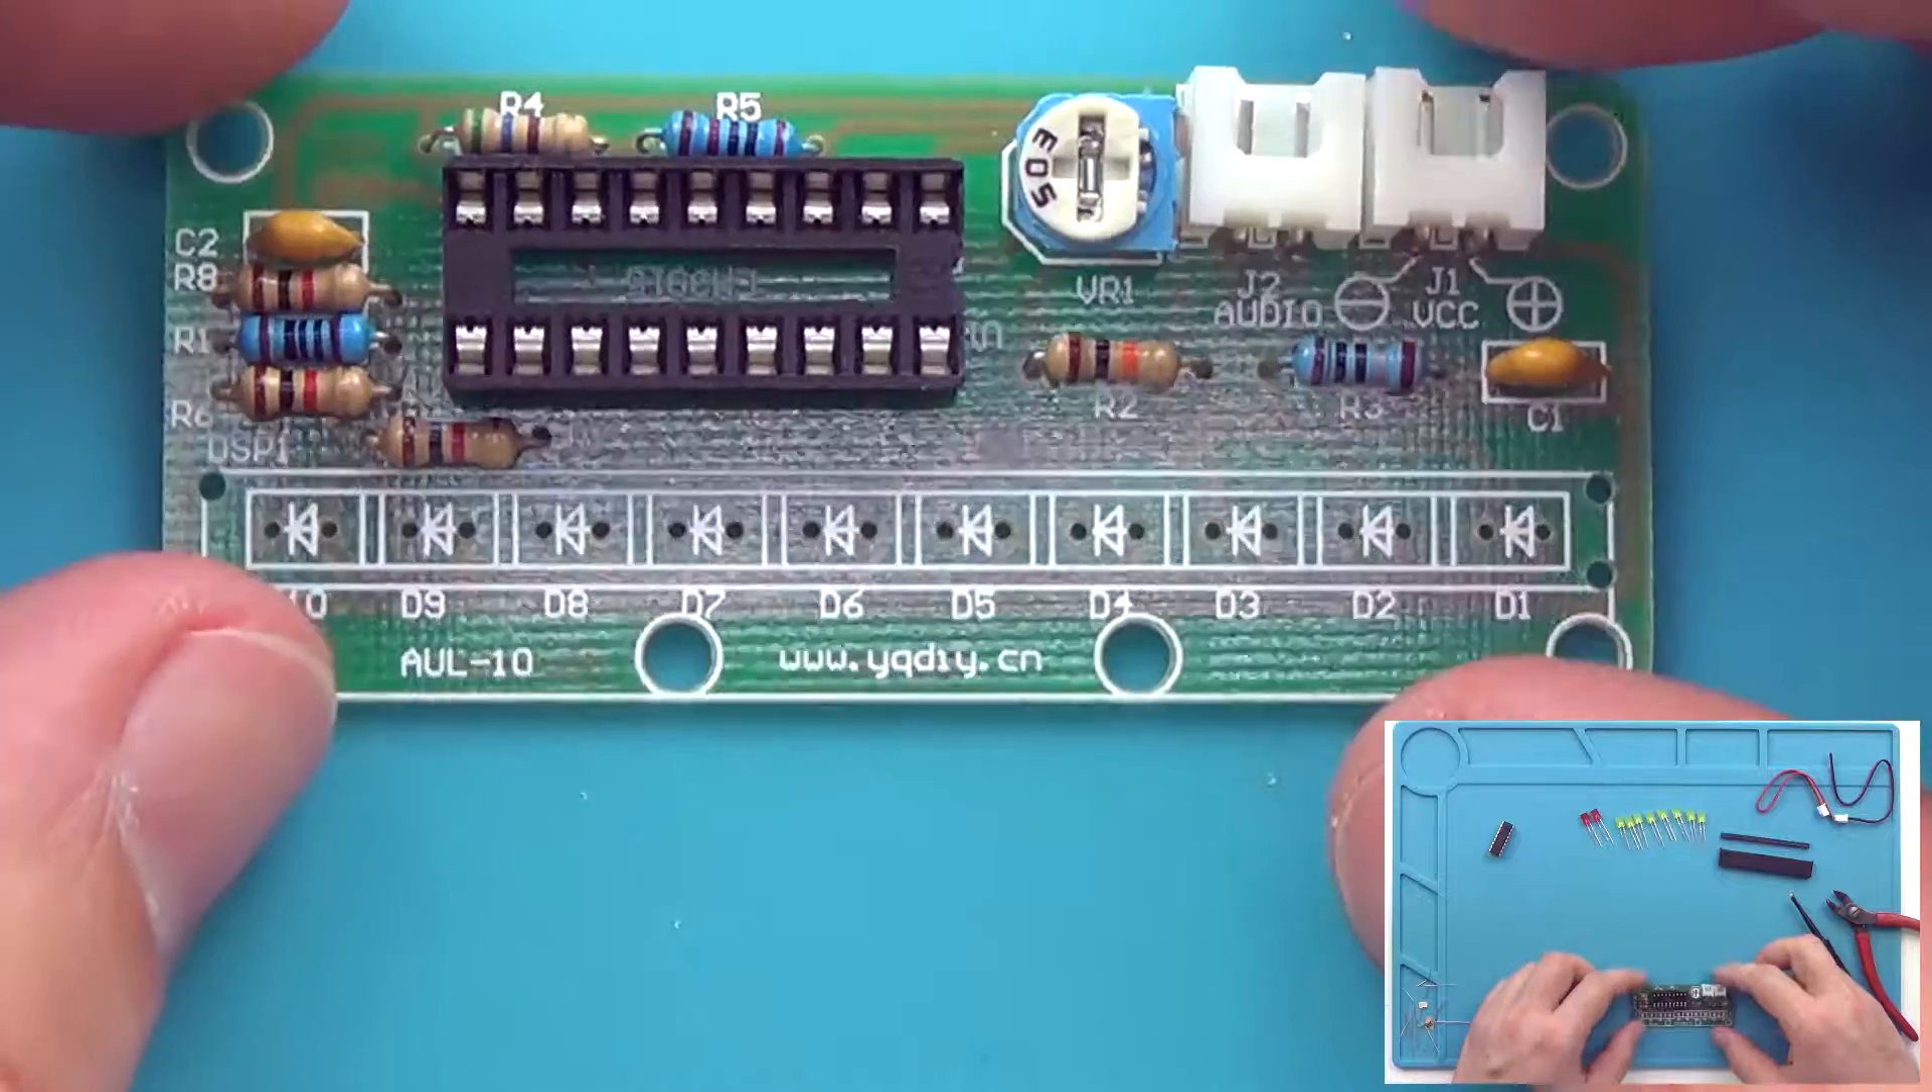No i na sam koniec pozostało nam przylutowanie tych wszystkich diod LED.